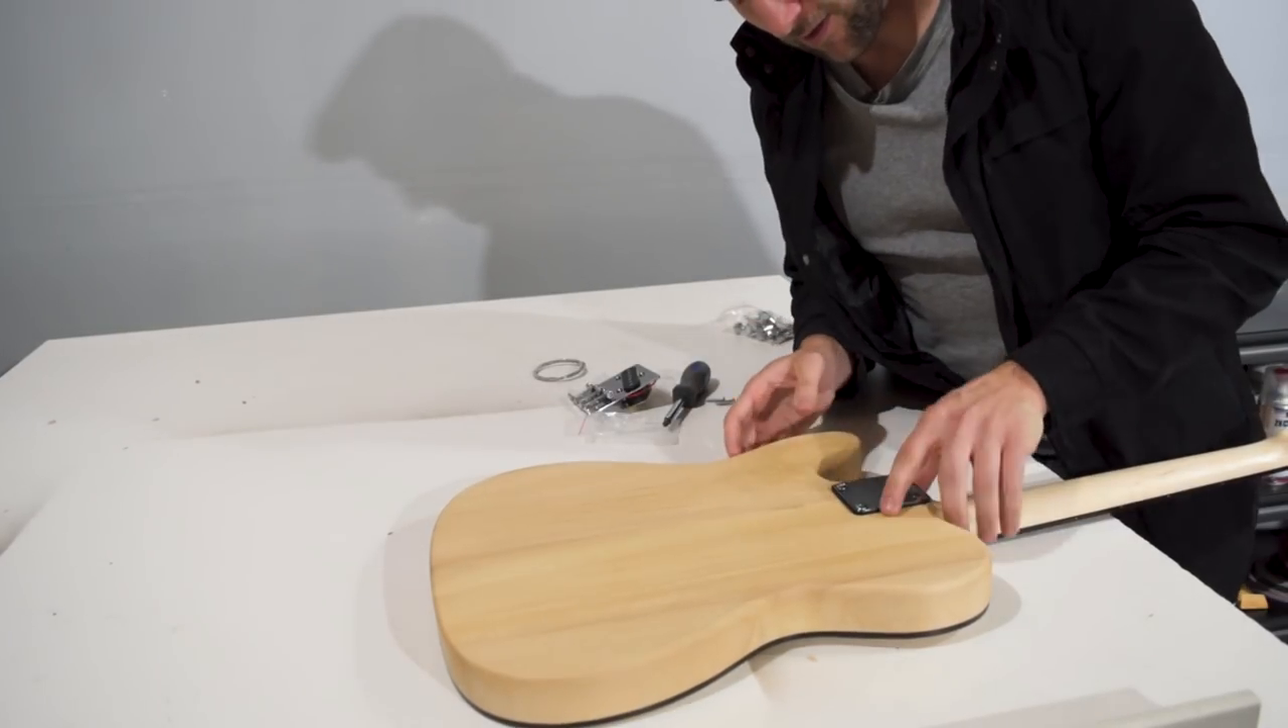All right, the neck's on. It's on there nice and sturdy. There's nothing wrong with it.